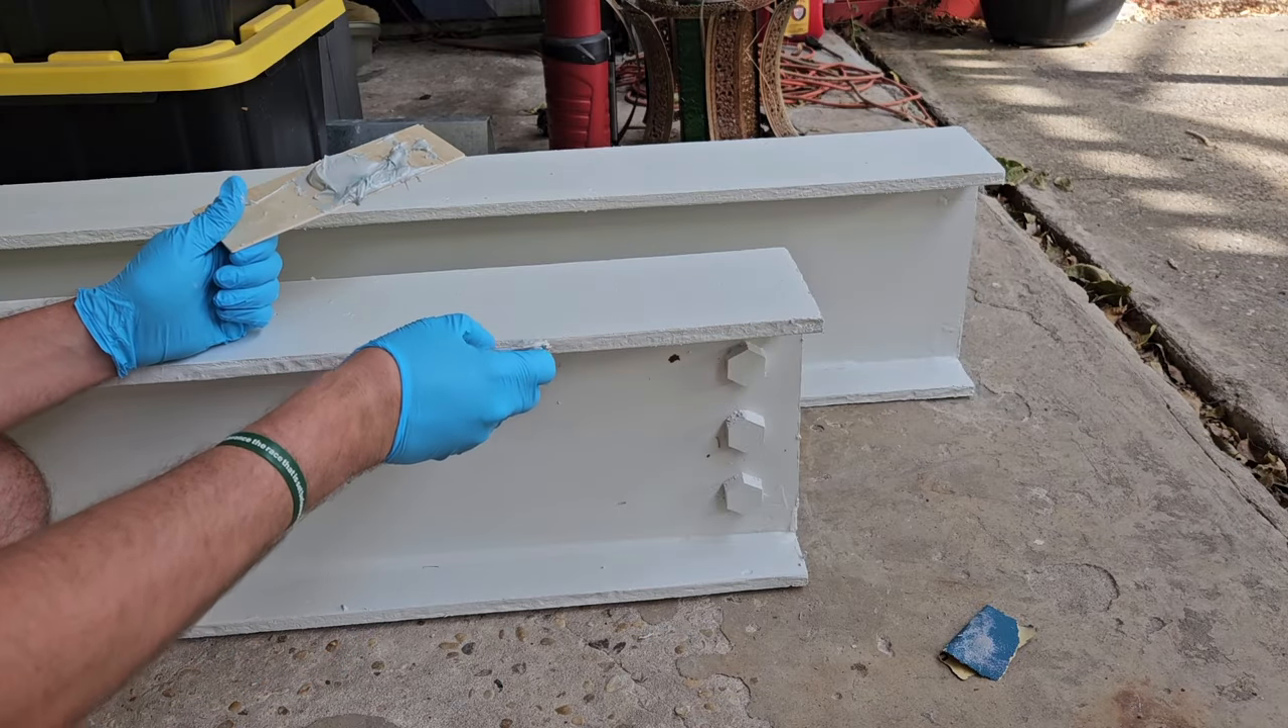Oh, and I also added some cute little bolt heads on one of the beams, too.